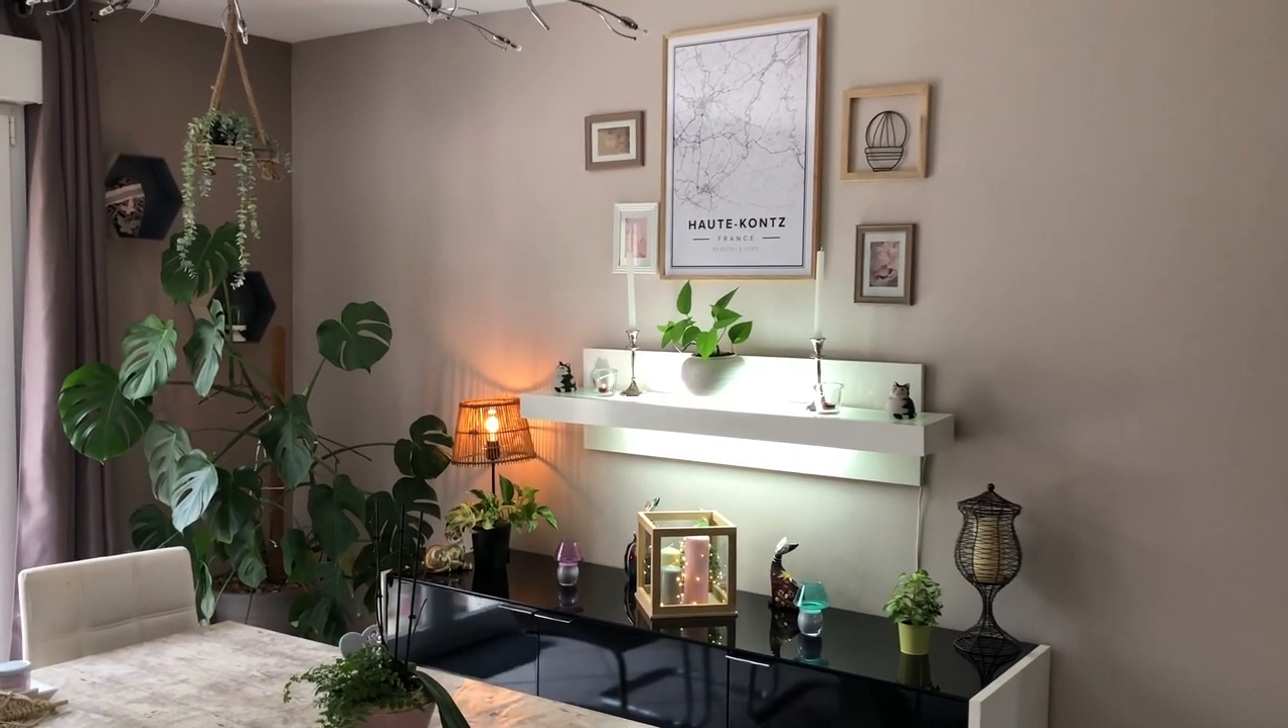Voilà, ça y est, tout est installé. Donc le cadre a trouvé sa place sur le mur de ma salle à manger.